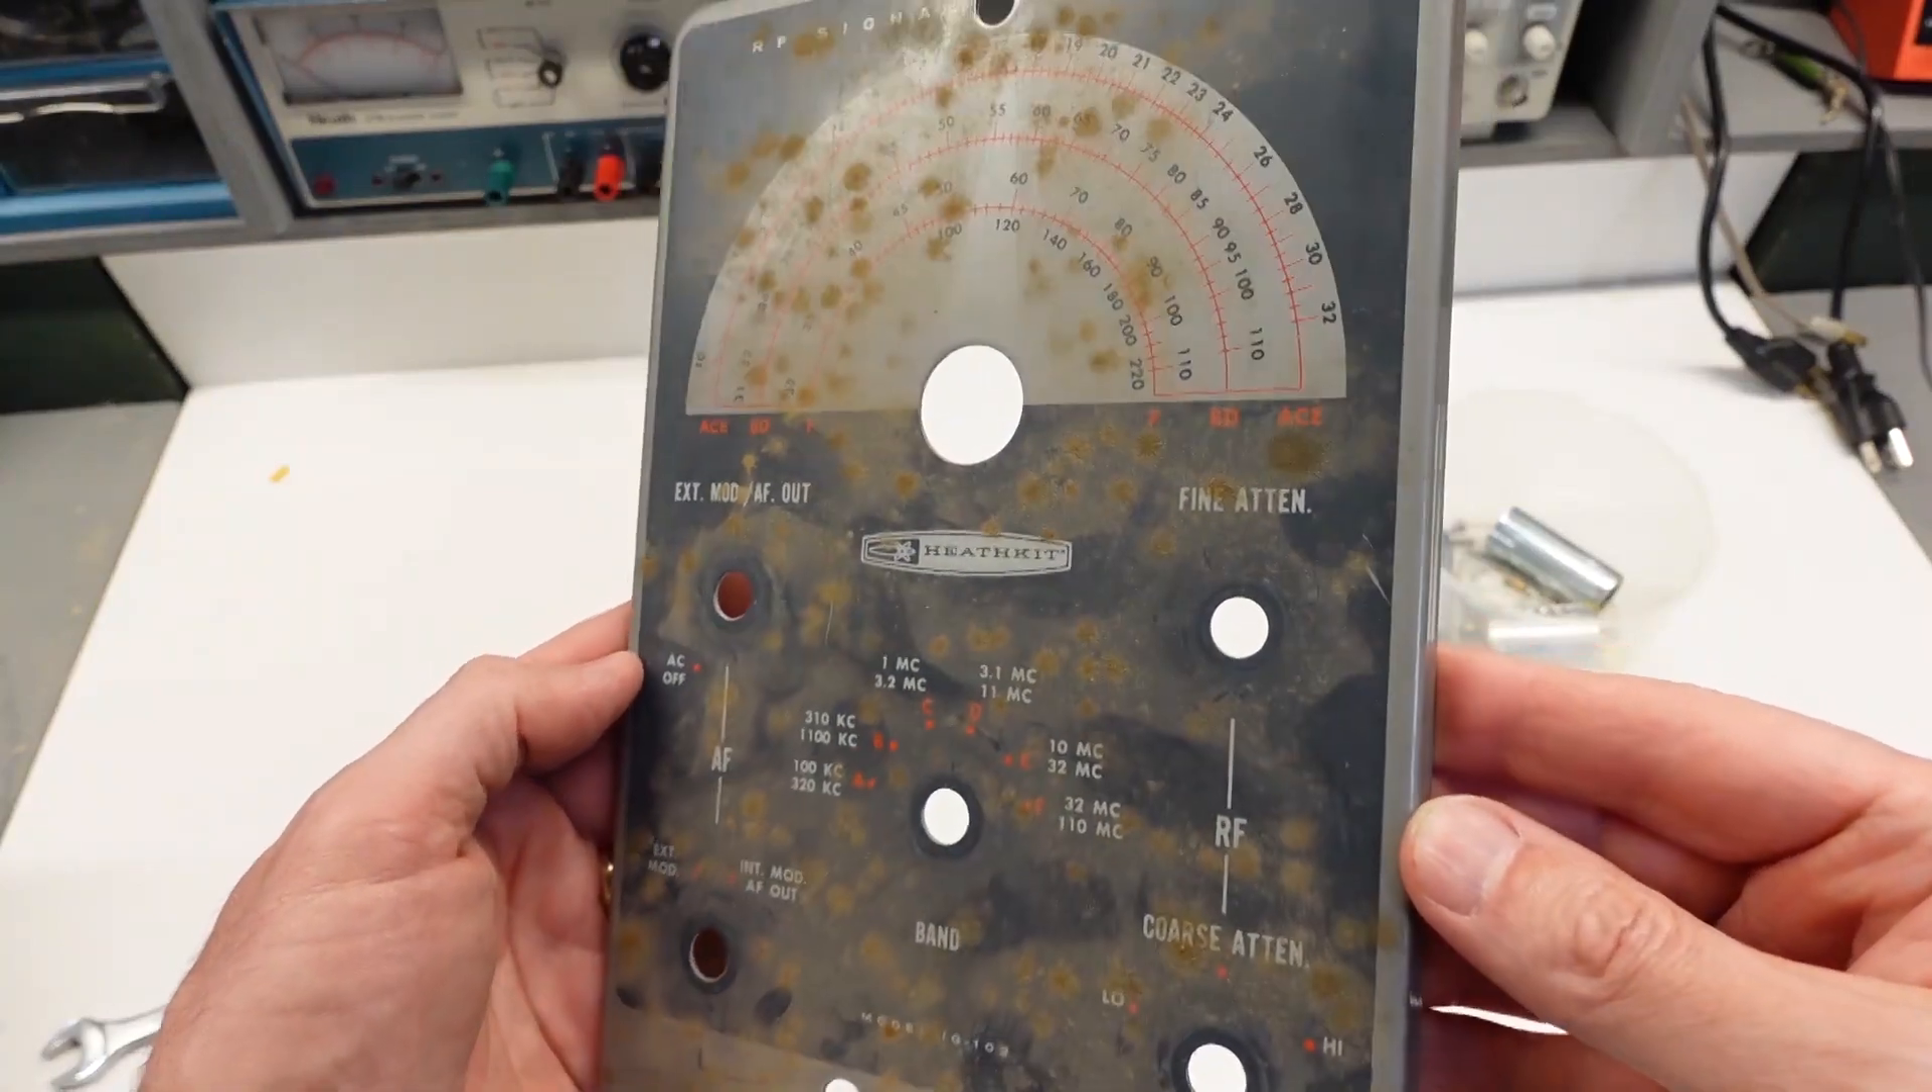Here's the panel removed. It only took about 20 minutes to get it off the case.